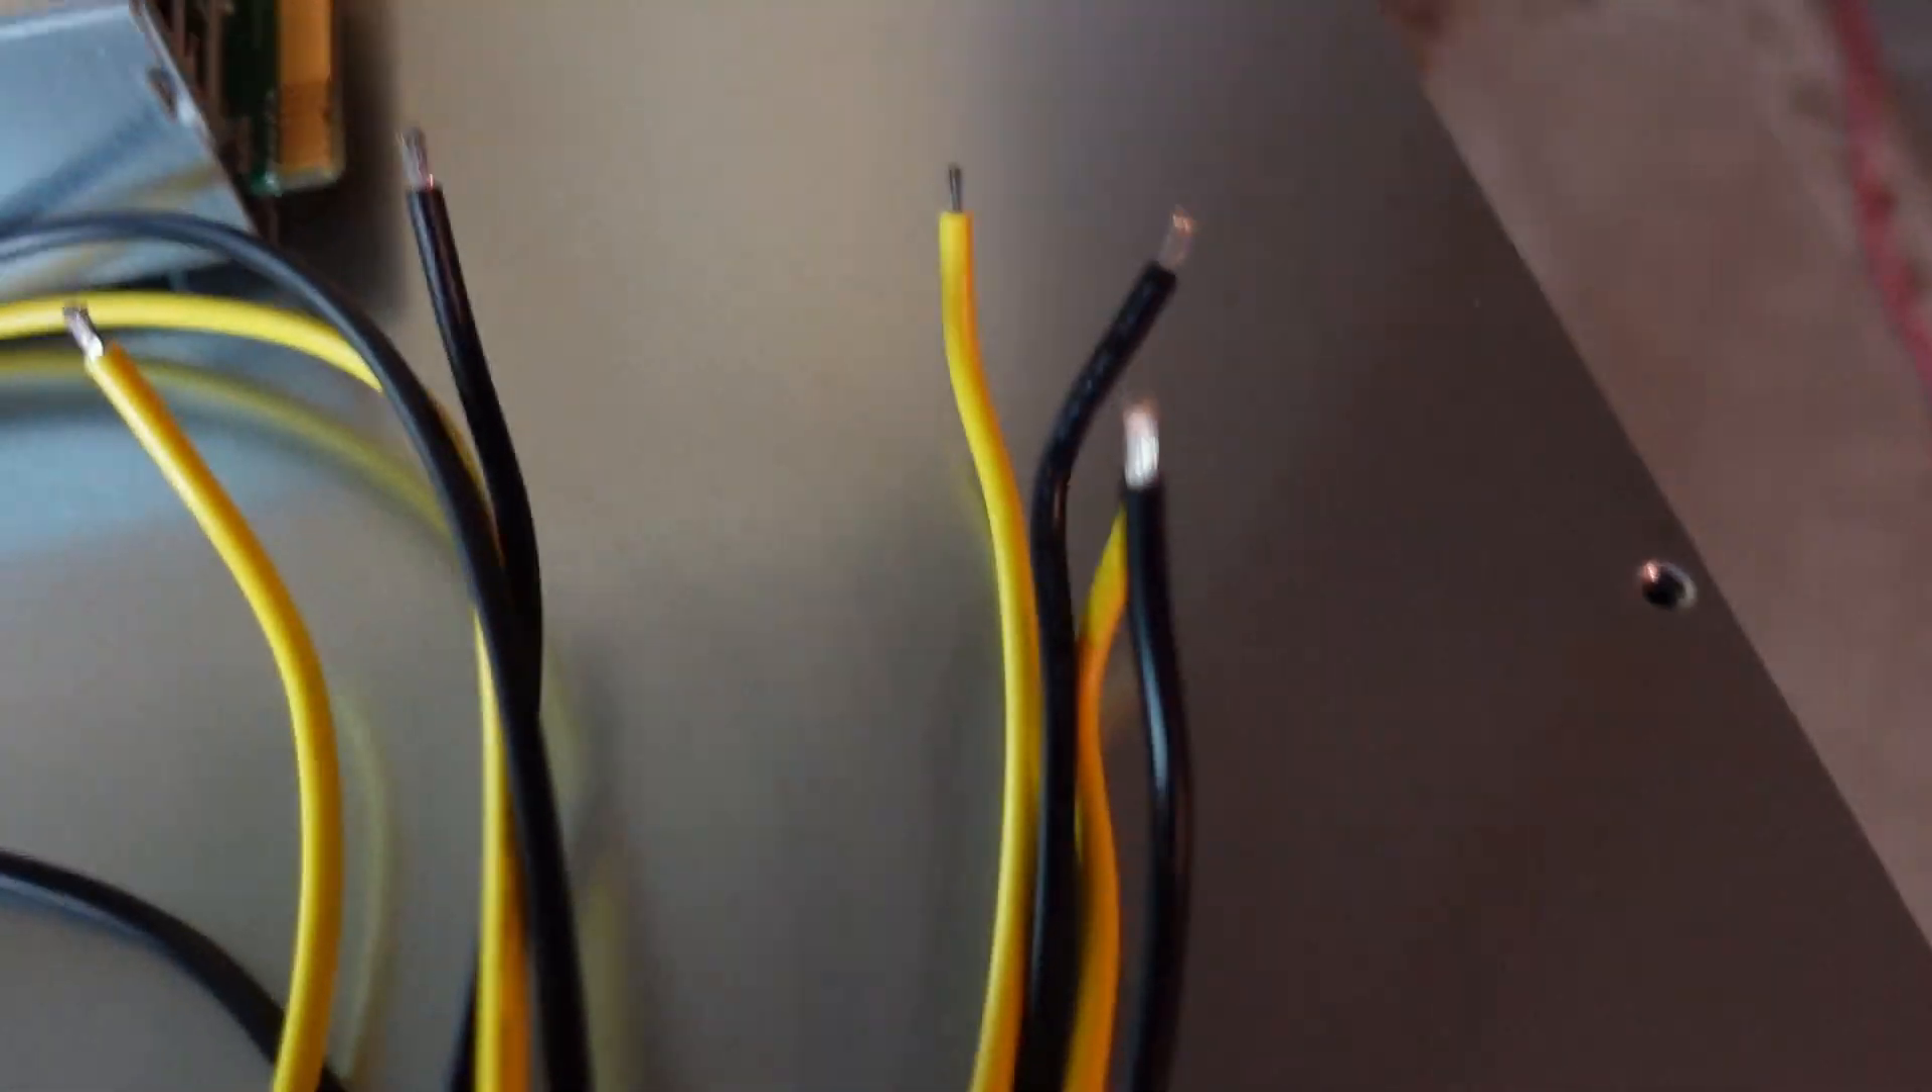I have all the six pins cut off and strip so you can see all the wires exposed and everything here.